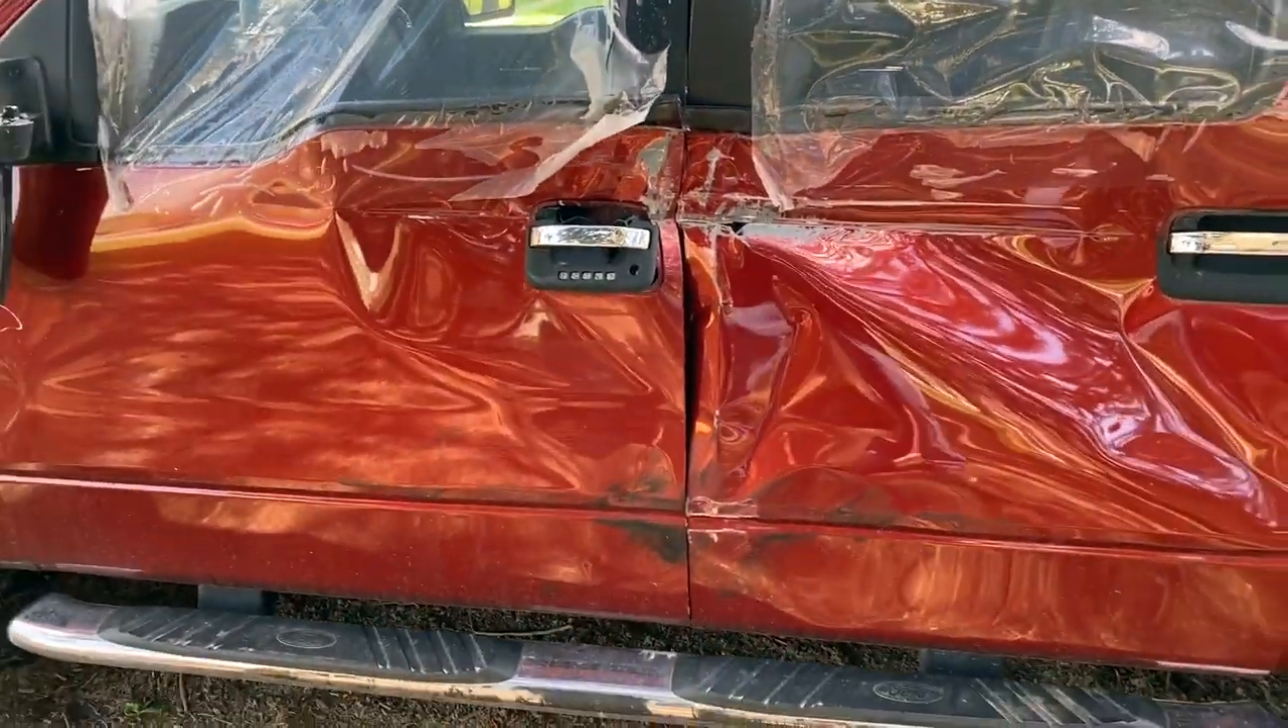I expect that there's at least some damage as you can see these doors don't line up properly and then of course it's smashed in there as well.